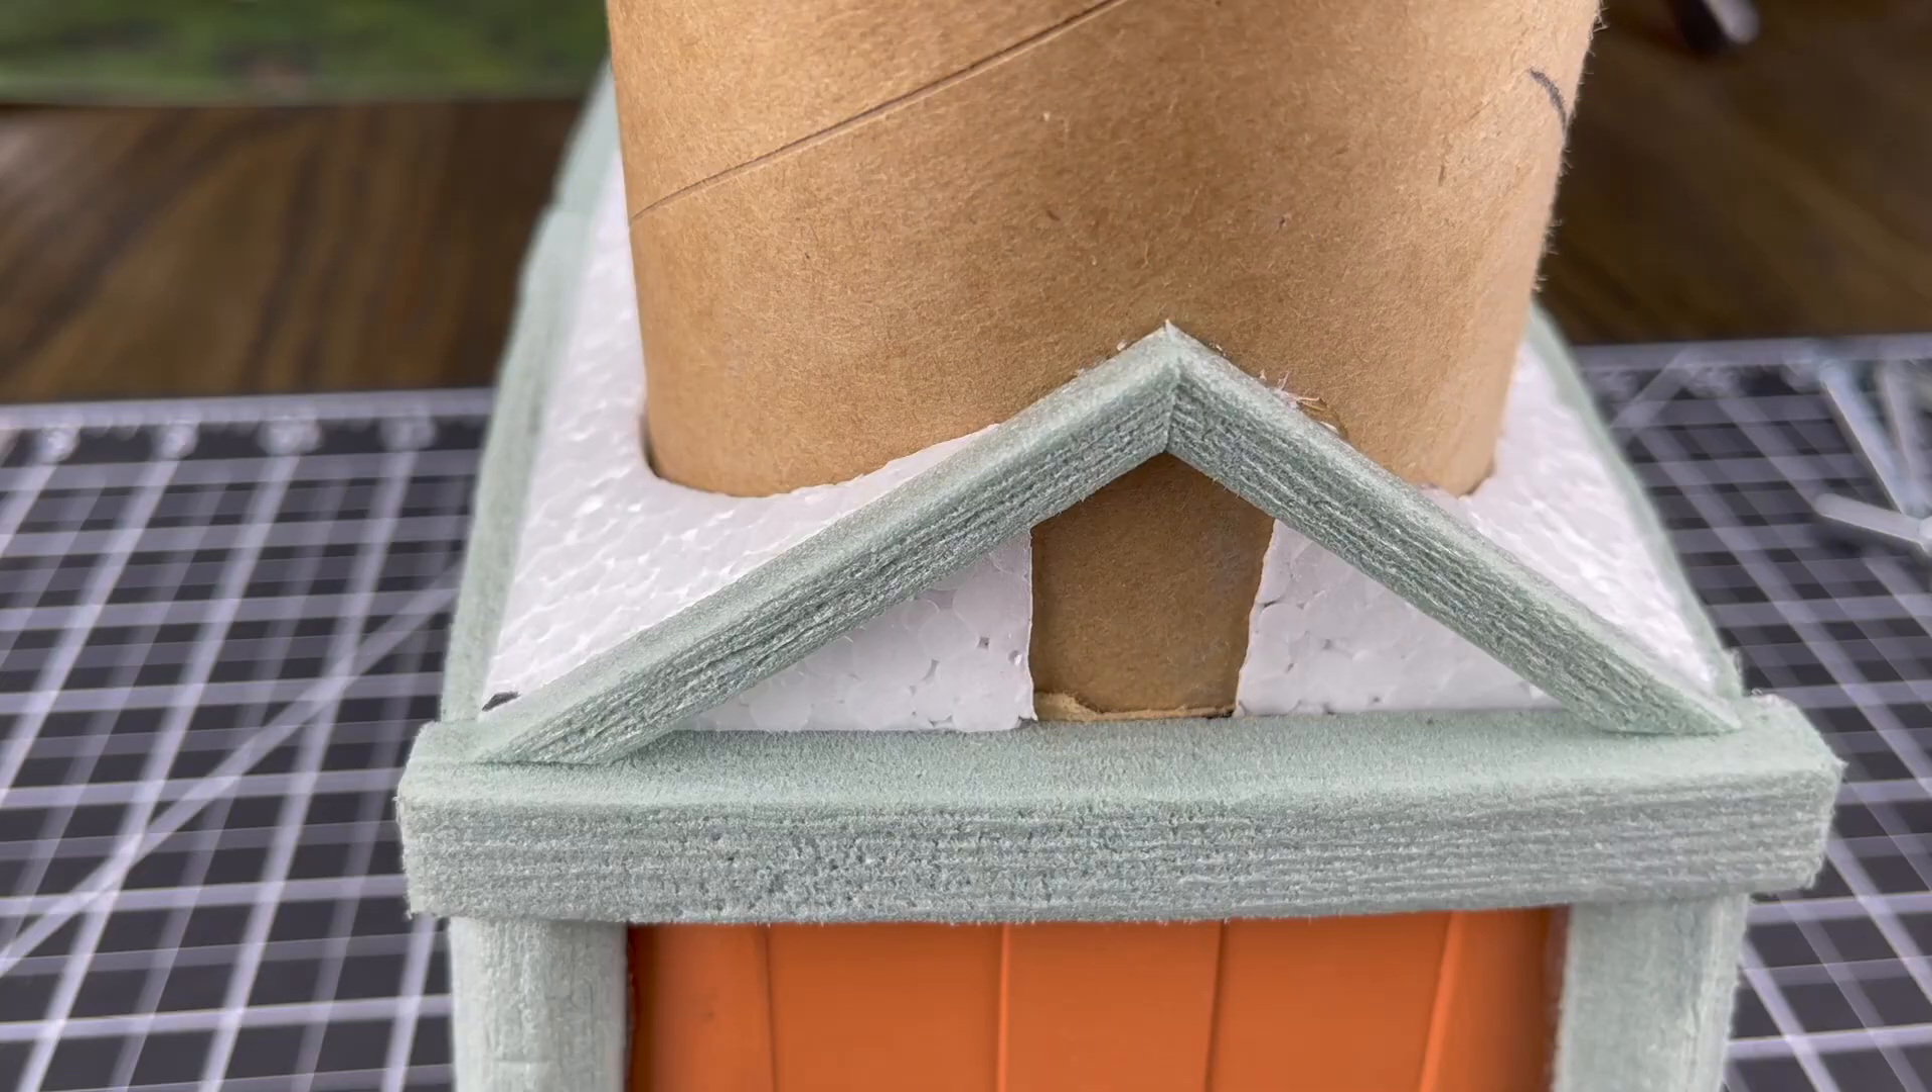Probably the biggest thing is that I got the substructure for the roof done. I got the tower piece glued in place.